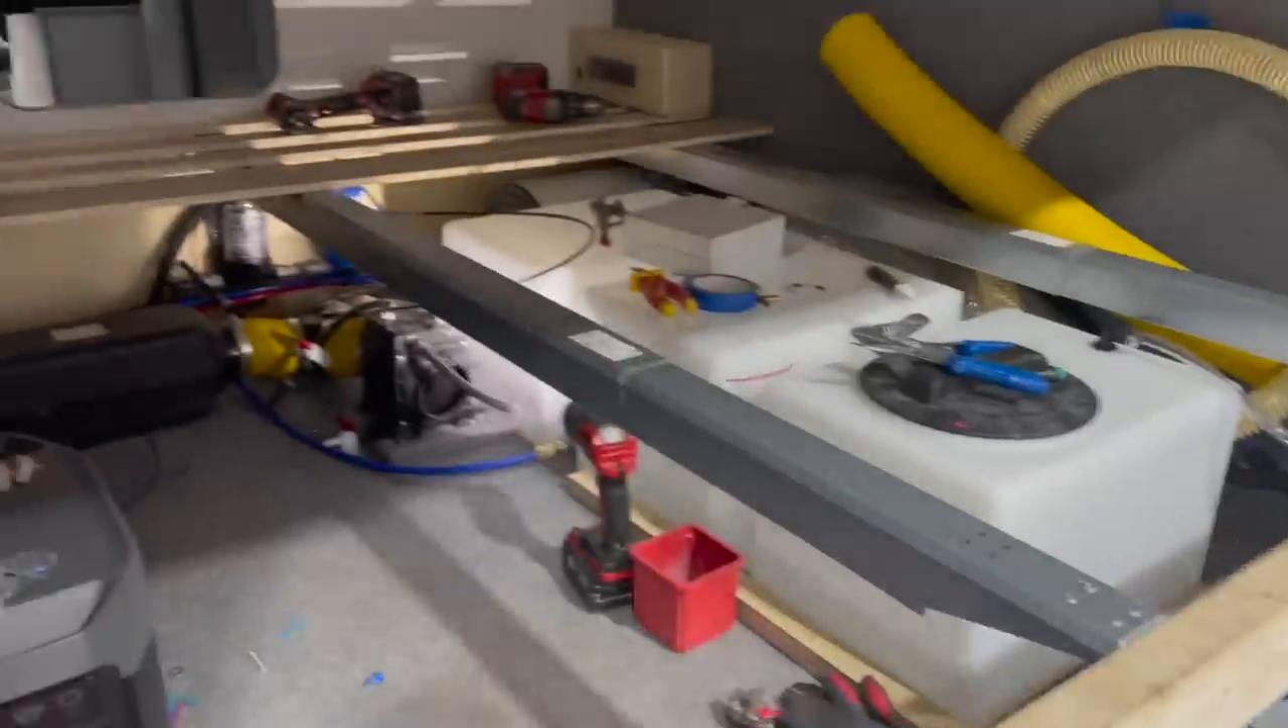So Stu's just started putting the slats in by there for the kids' beds.